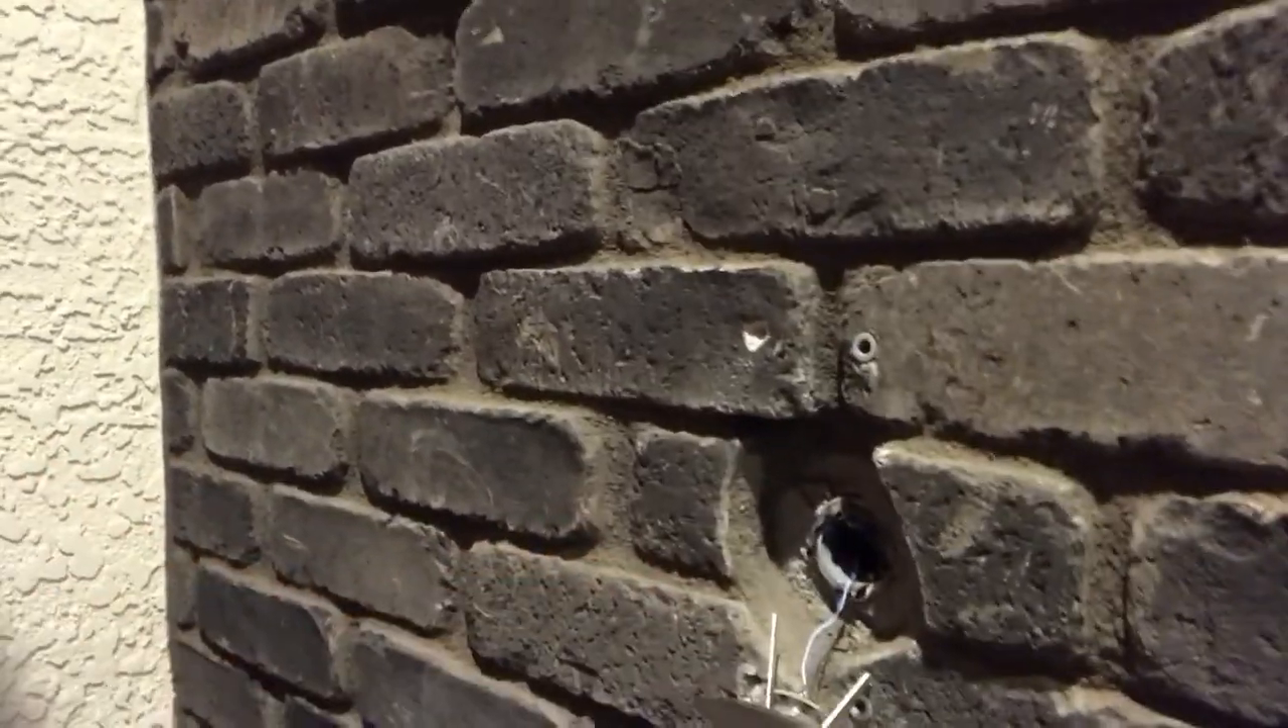Okay, so now I have the doorbell removed From the wall.